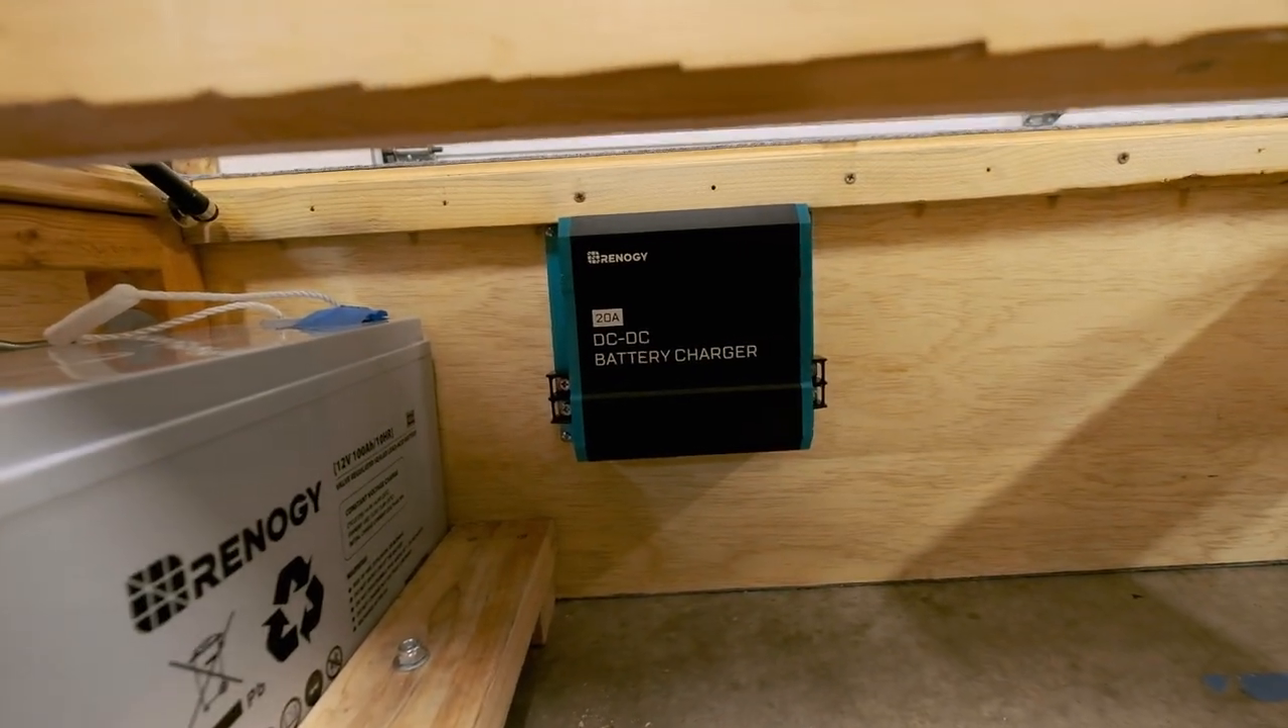And then I went ahead and installed the DC -DC charger here as well.